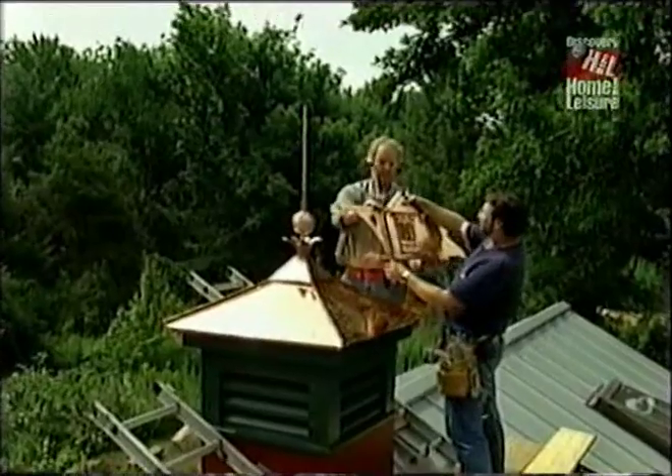Well, for the last hour or so, Larry and I have fitted the cupola to the roof and secured it in place.